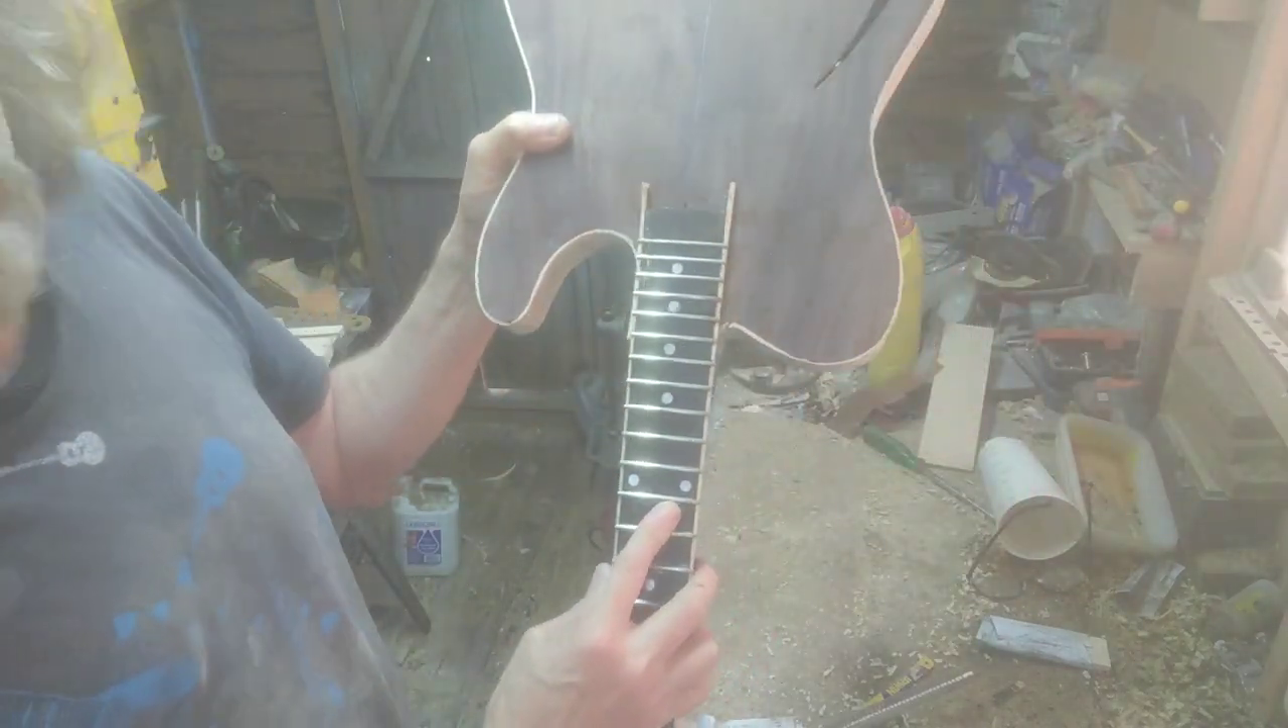So now we've got the maple binding everywhere.